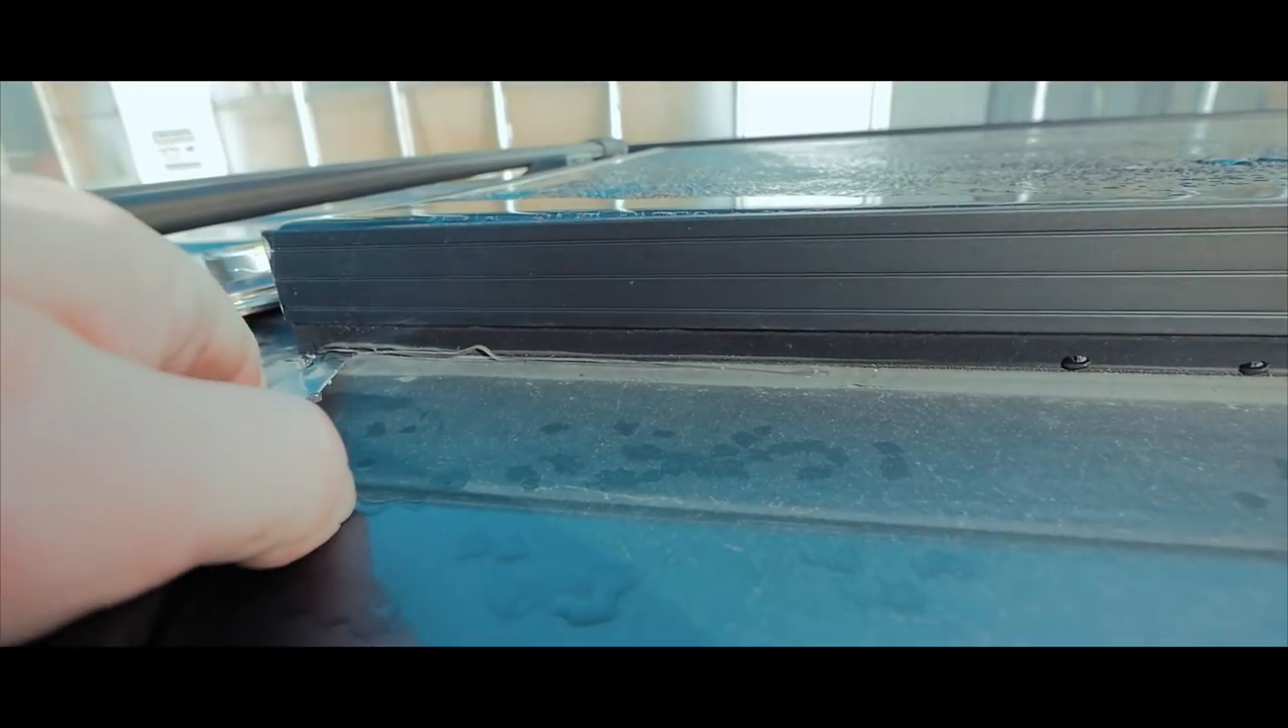Right next job we need to get the other panel off the van. Now I've got a couple of different types of knives to try so I'm going to cut this bead off and get this panel off.